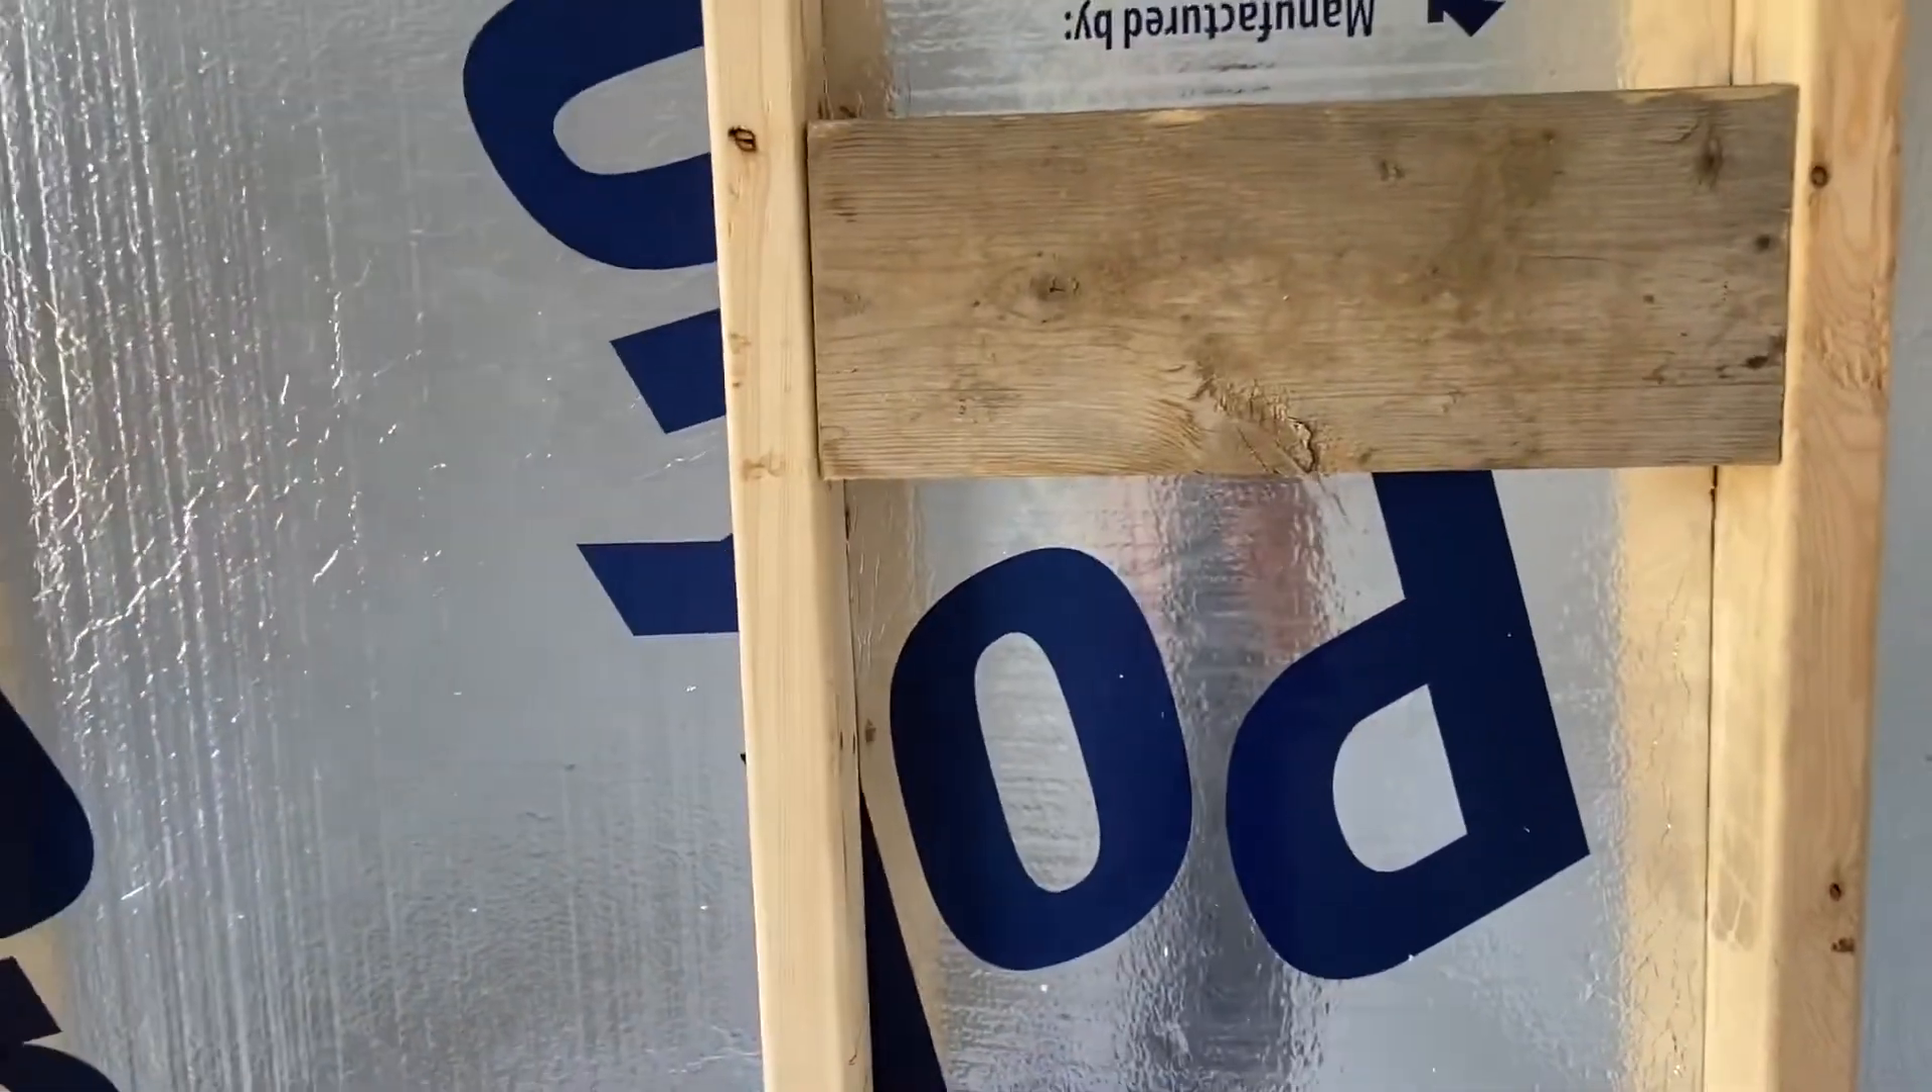This two by six block is put in right here so that I can mount a TV to it.